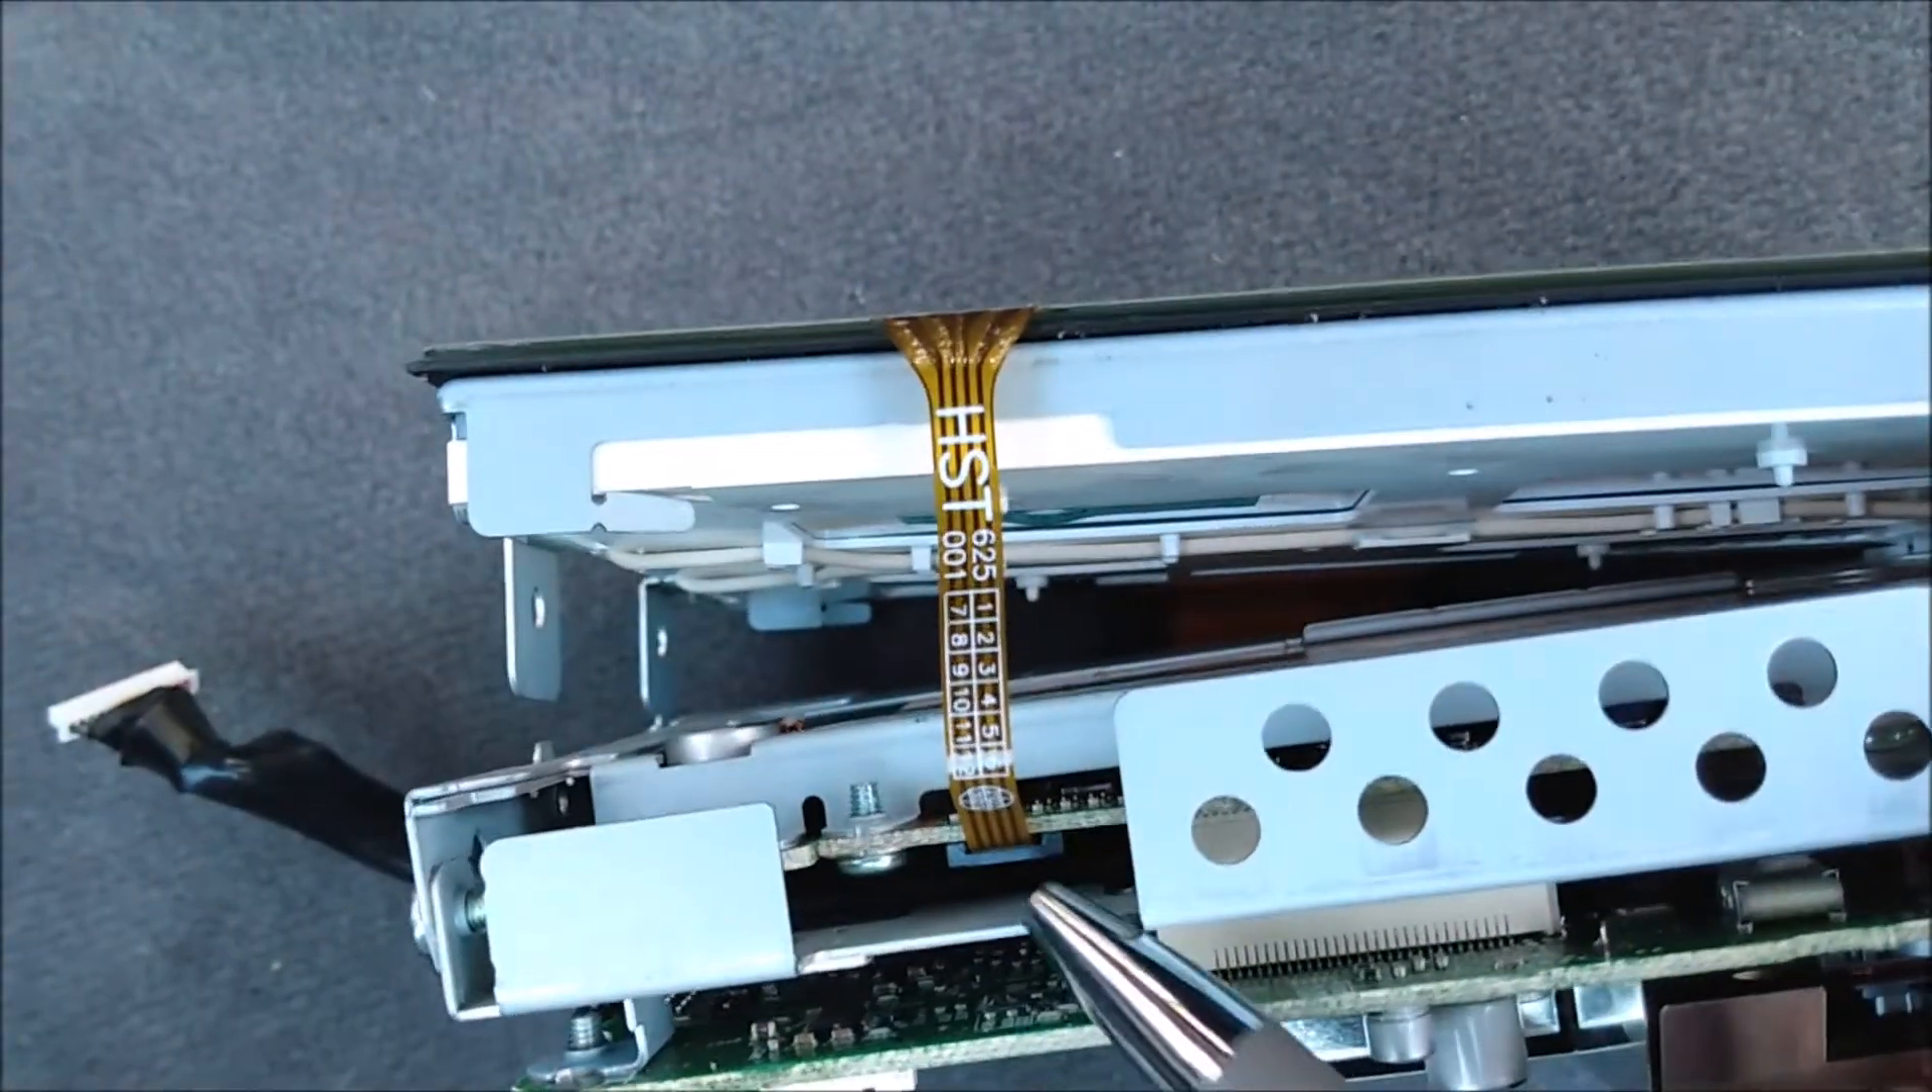At this point, the LCD screen is mechanically detached from the rest of the unit, but the electrical connections are still attached.